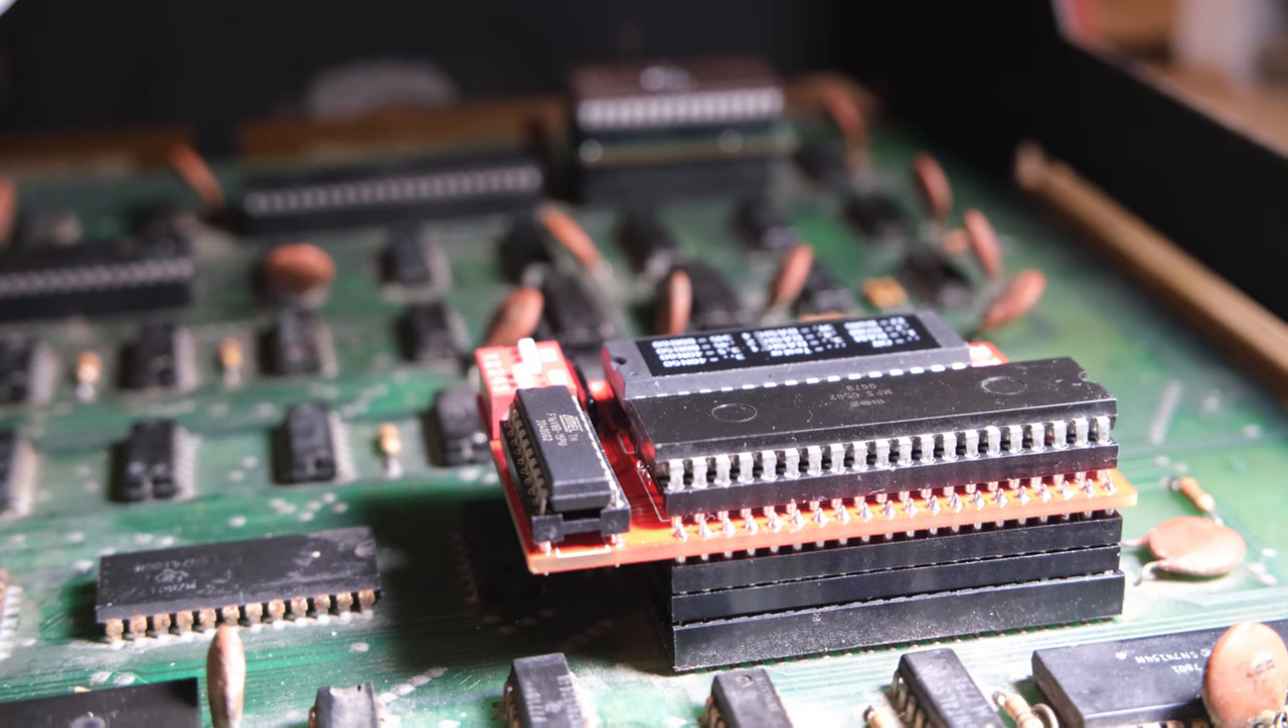Here is the RAM ROM board in place.